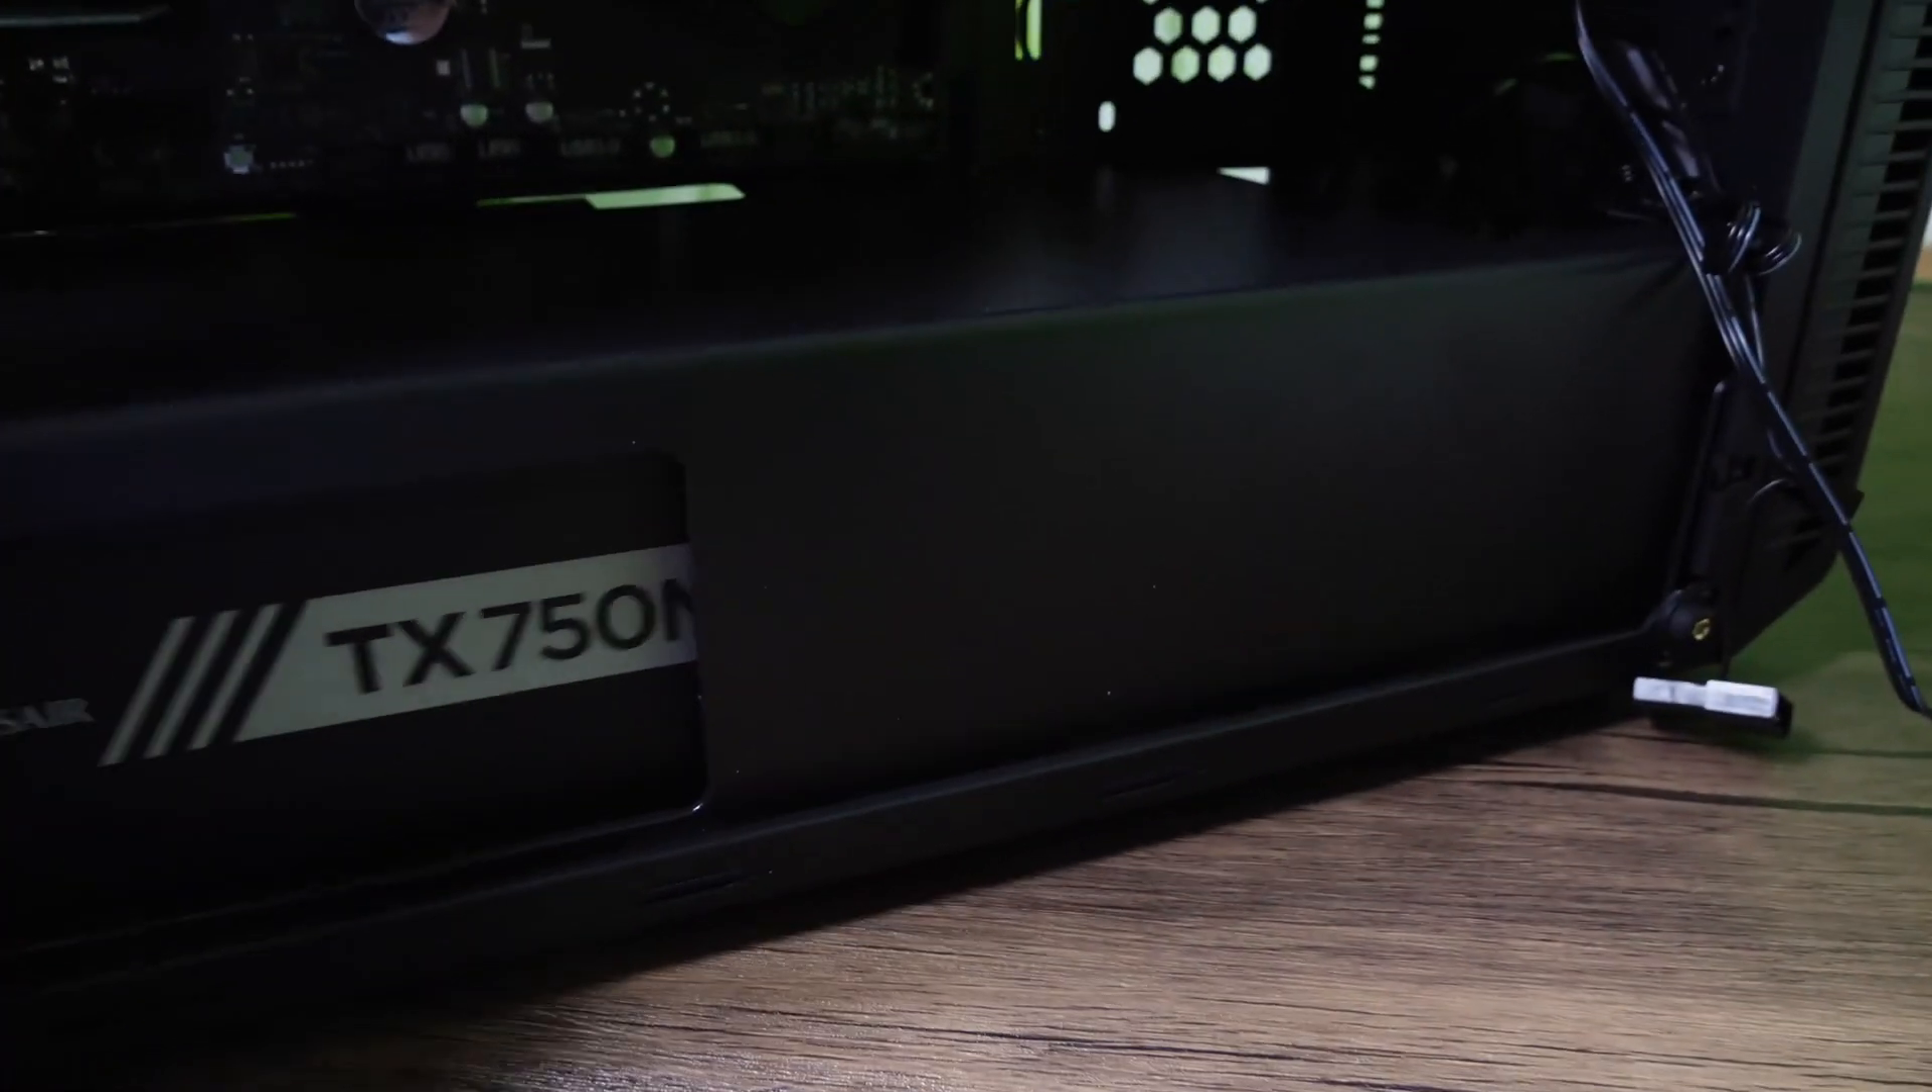So I've now installed the PSU.